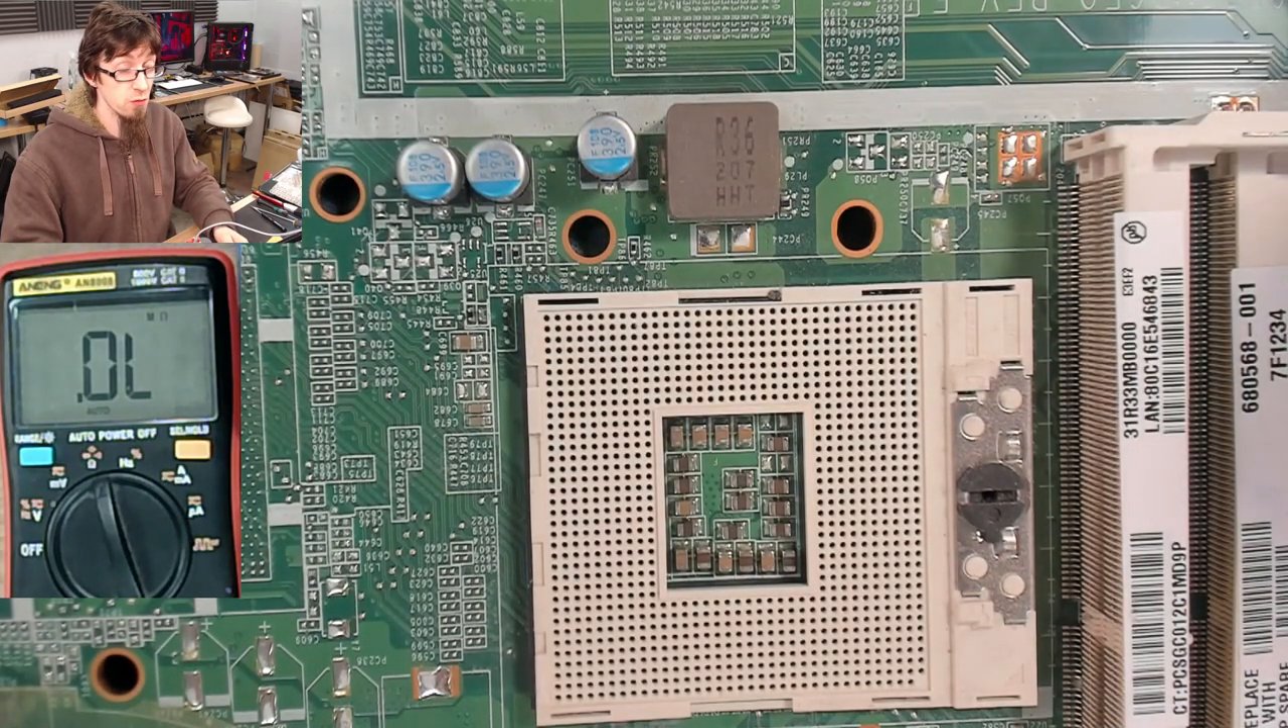We've got the important stuff like the cpu removed already.